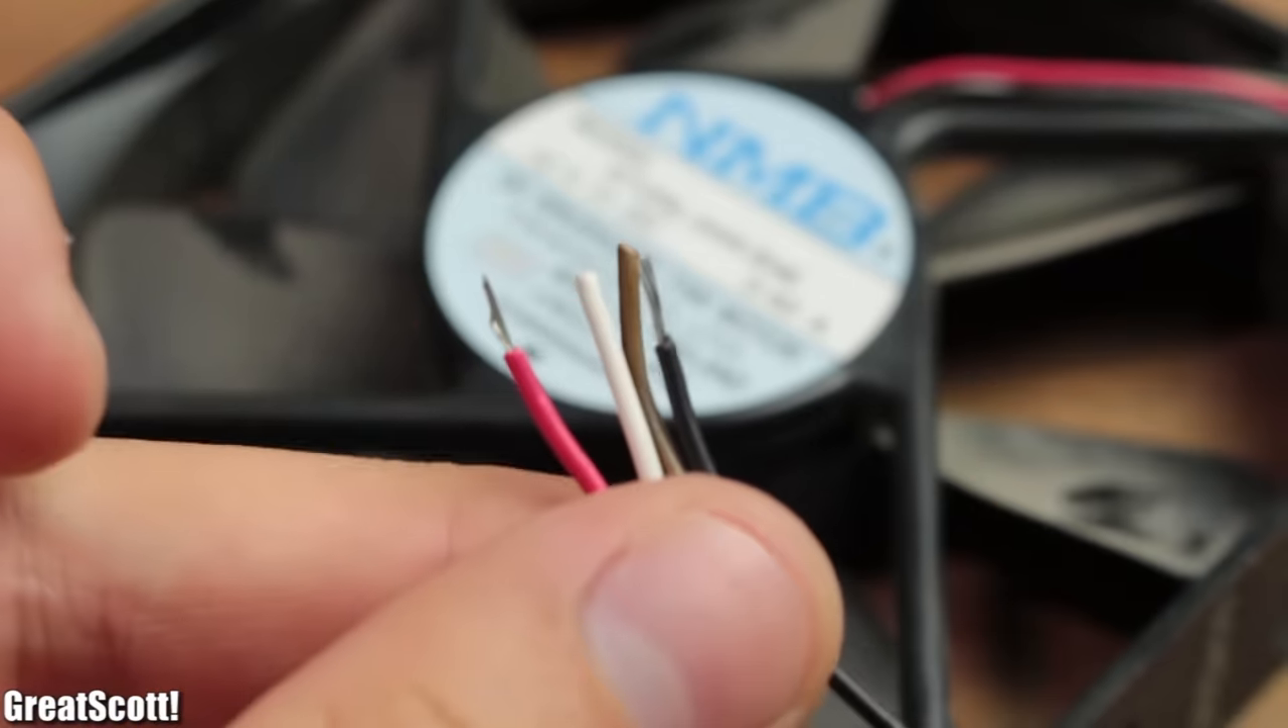I started by cutting off the old connector and exposed the plus and minus wire of the fan.